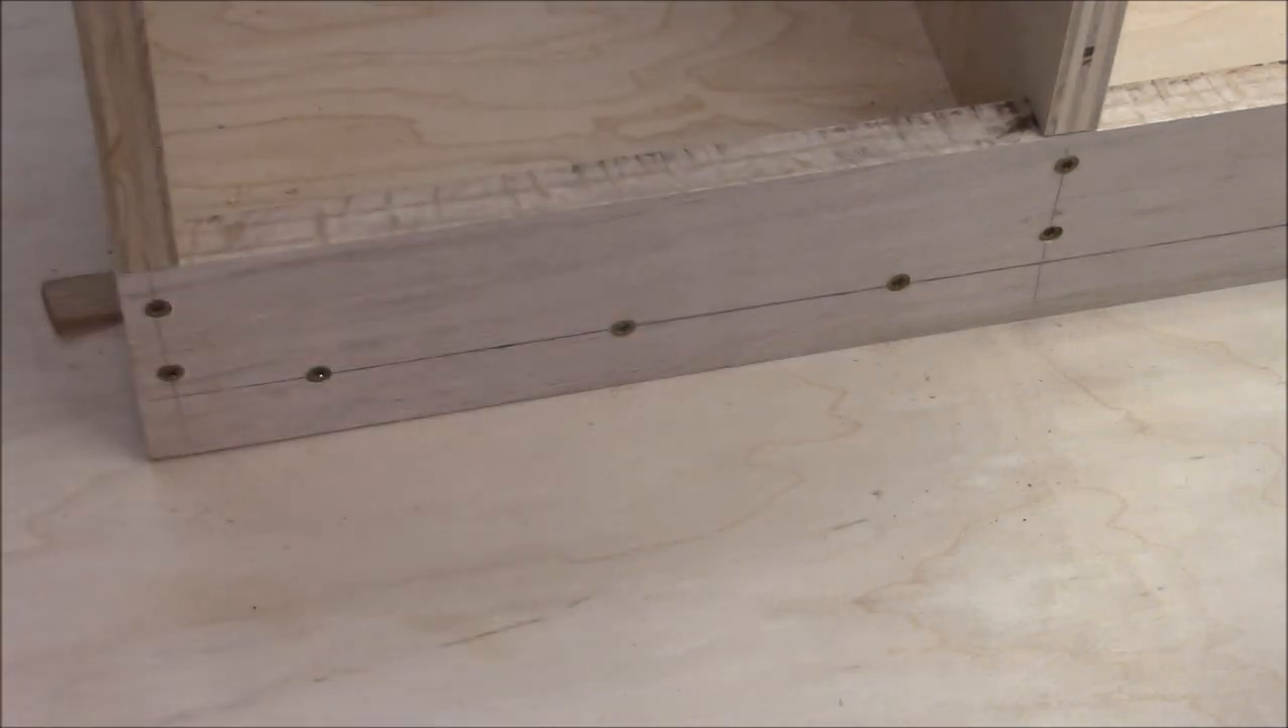This brace is just oak it's three and a half inches wide it's not only connected to the vertical pieces it's also connected to the horizontal bottom down here to give it maximum rigidity.